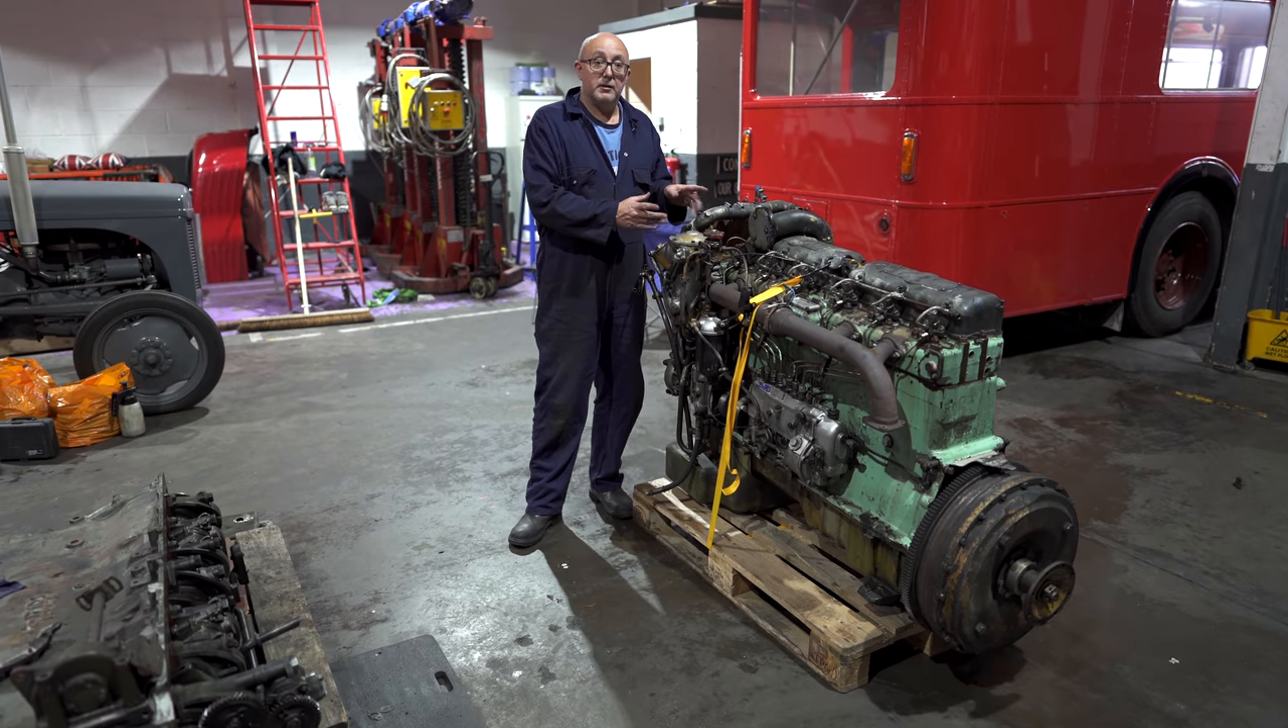So here's the damaged engine we've now got it out the bus.